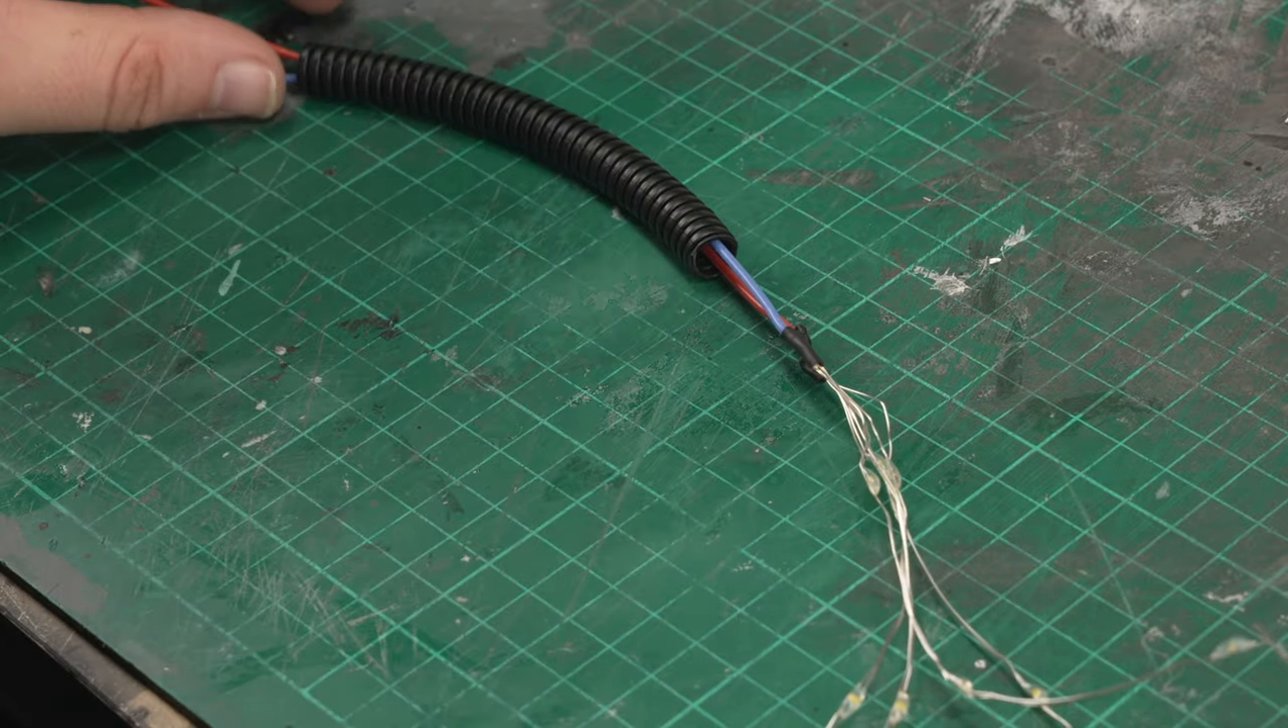Each of the LED assemblies was fed through a length of 10mm conduit that would form the main limbs of the tree.